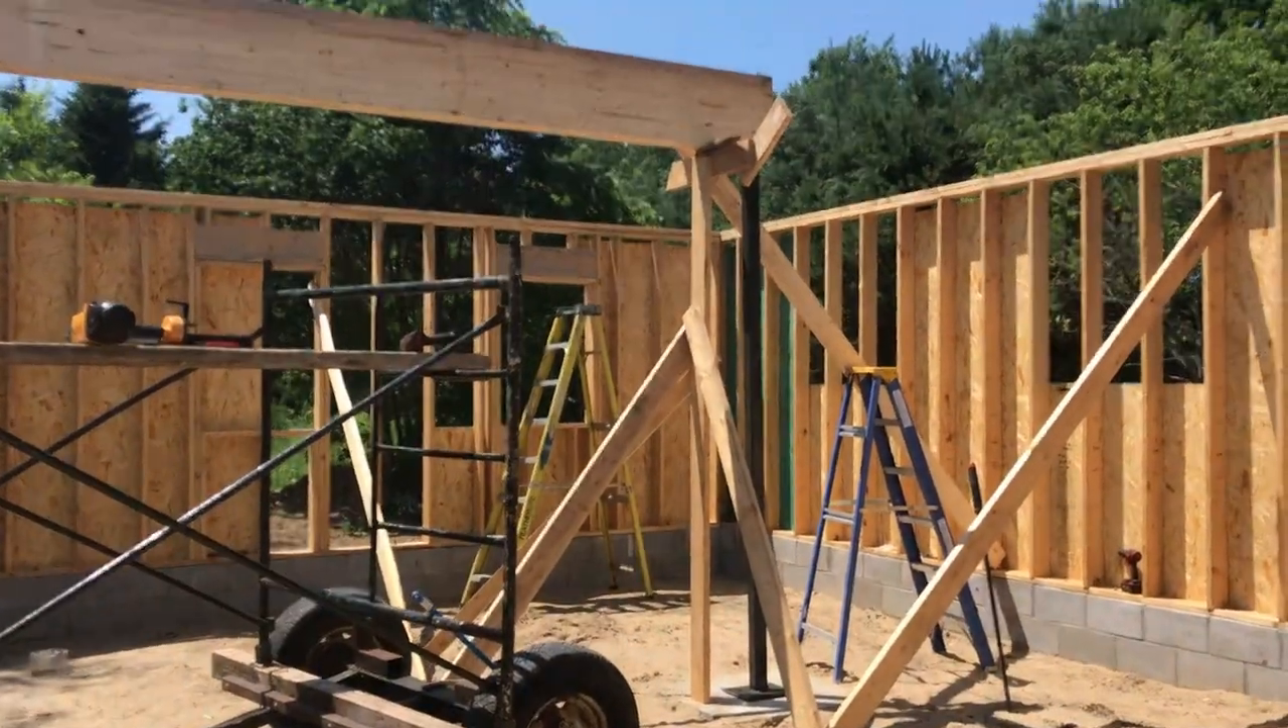So we finally got the first beam up. That's a triple 2x16.